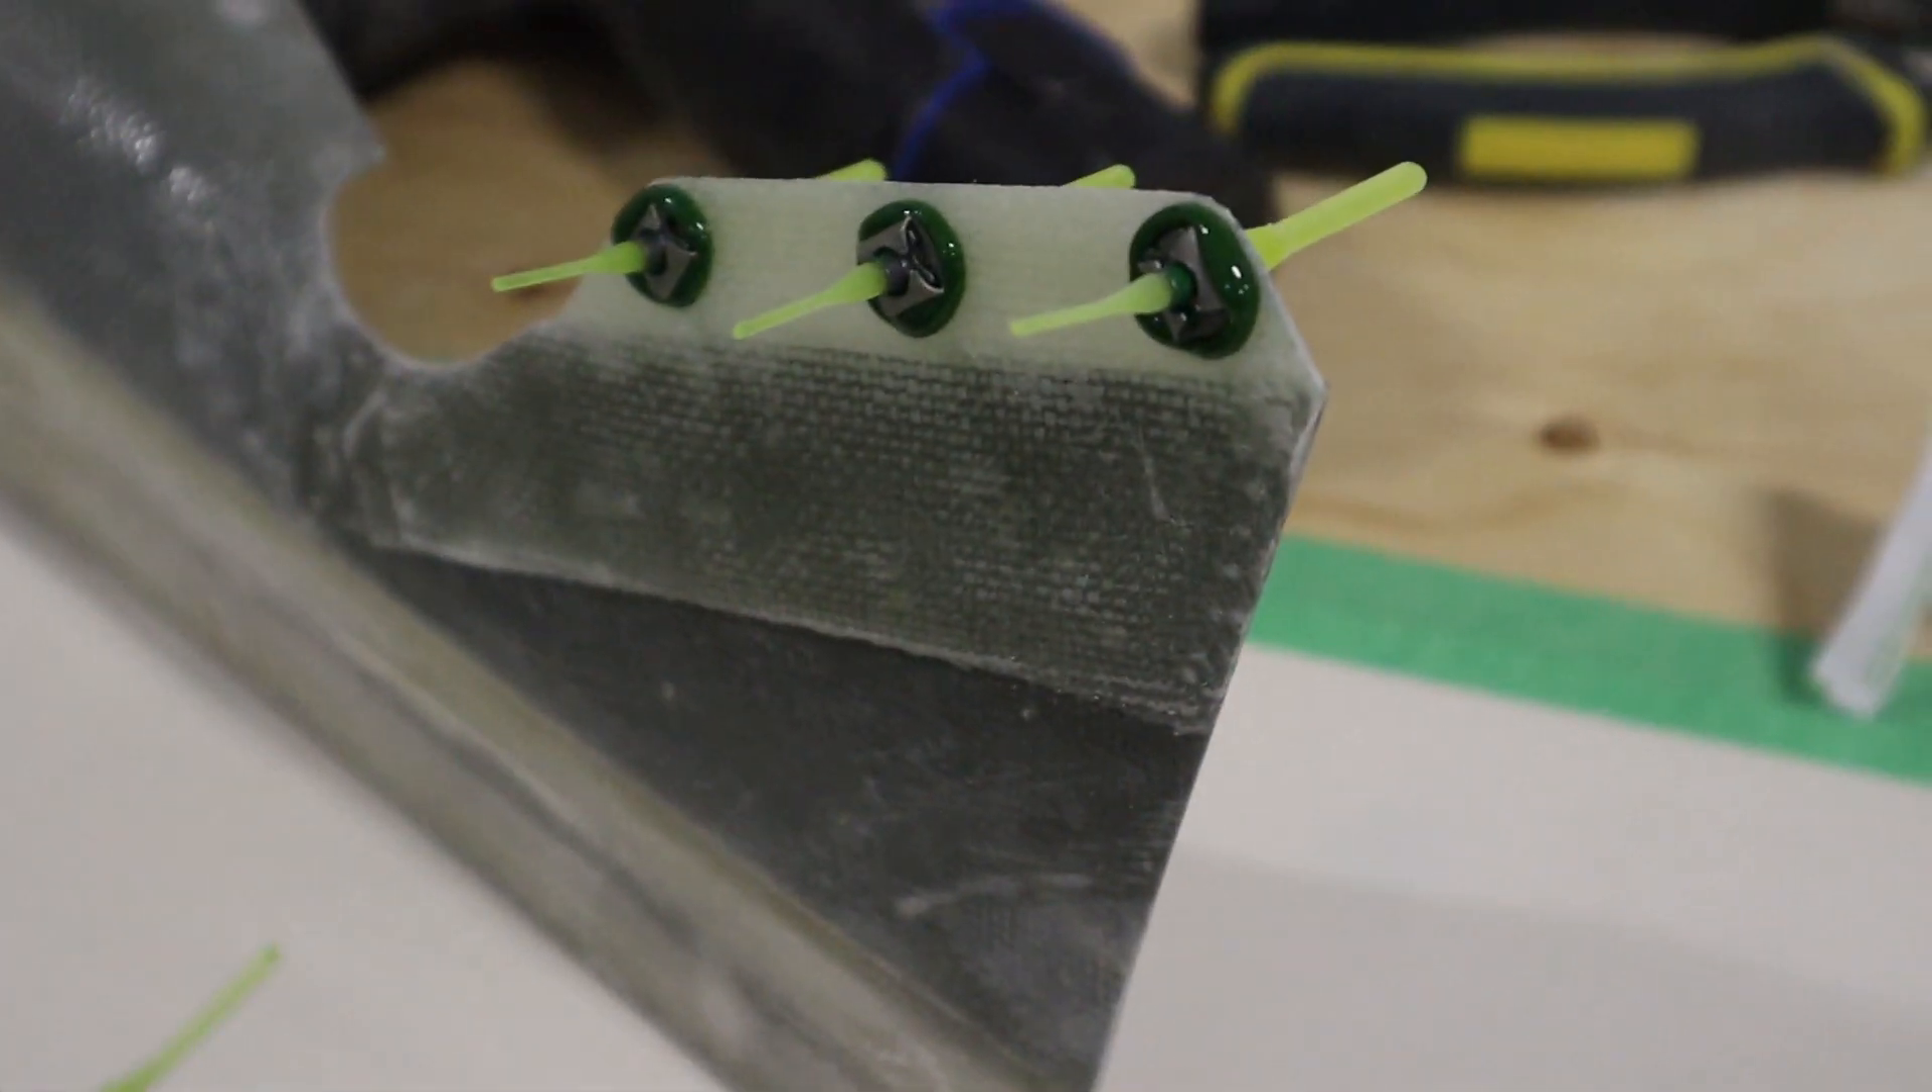So that's what it should look like all said and done the nut plates in place.